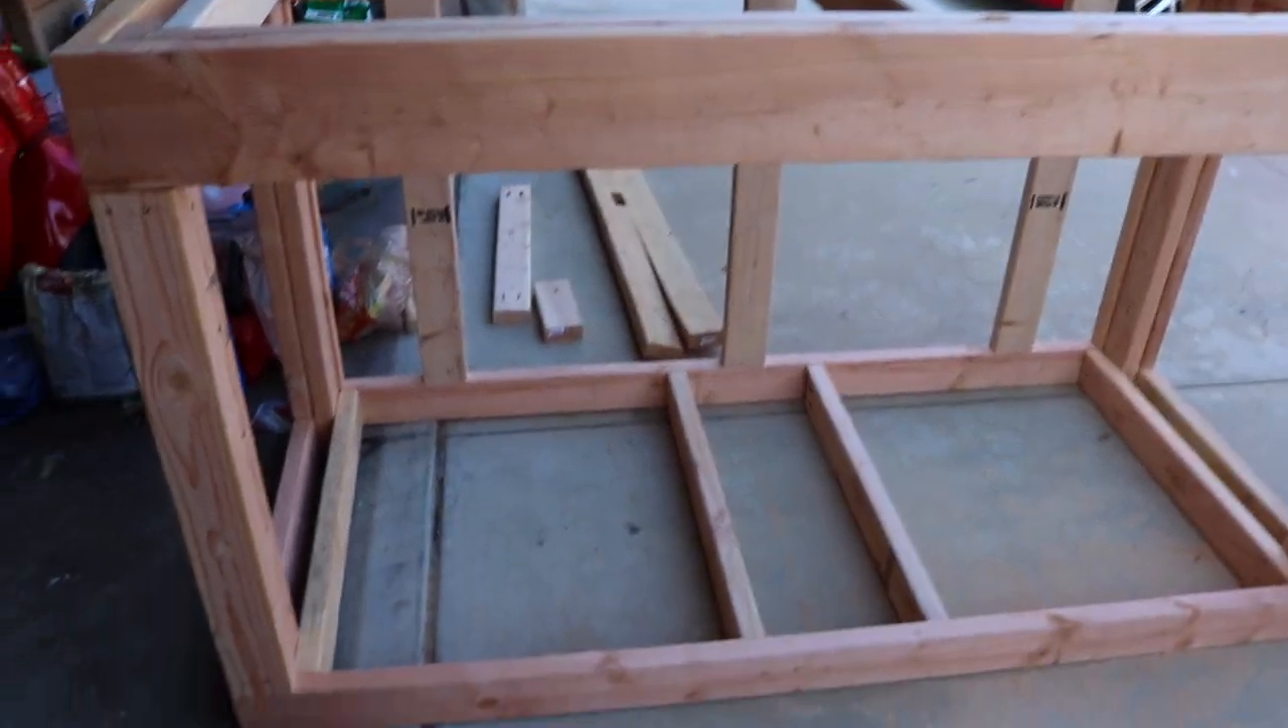I got three supports in the back and Horizontal supports on the bottom and top.